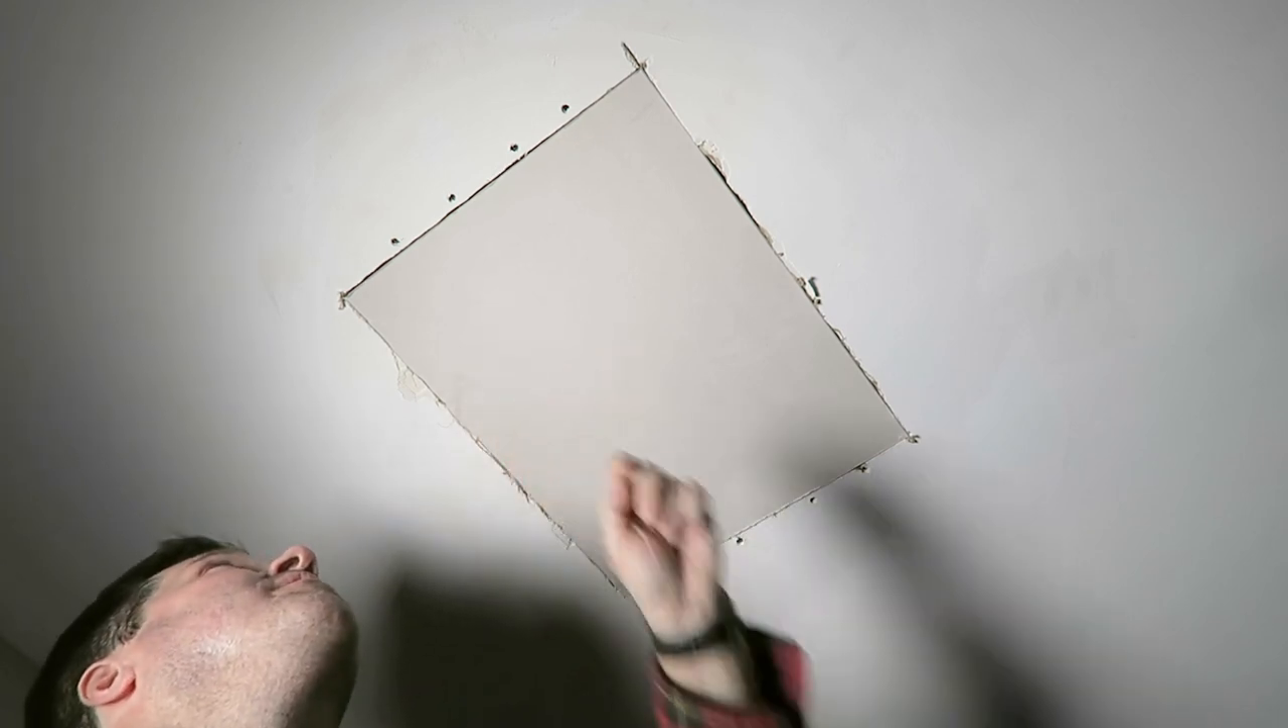Cut a piece of drywall to fit this hole and I pushed it up against the furring strips up there and now it just needs to be screwed in place.